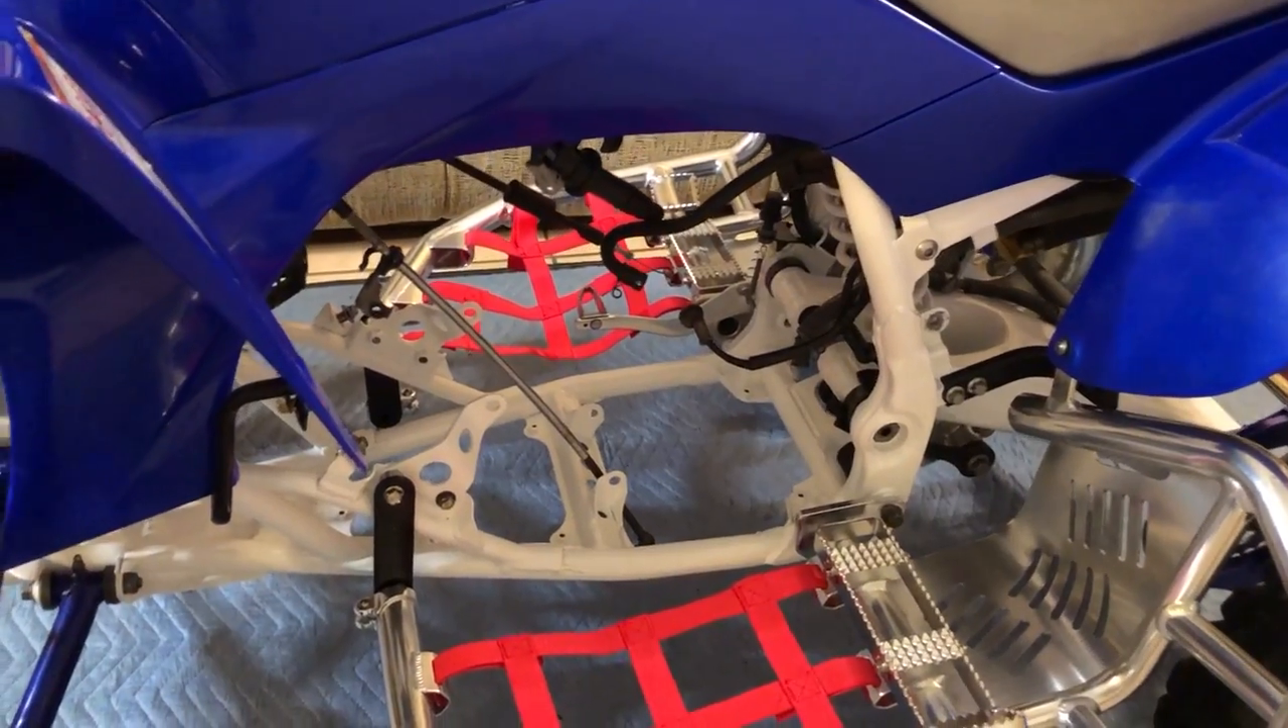Yeah look at that big old empty space right there we're gonna have to get a motor up in this thing.